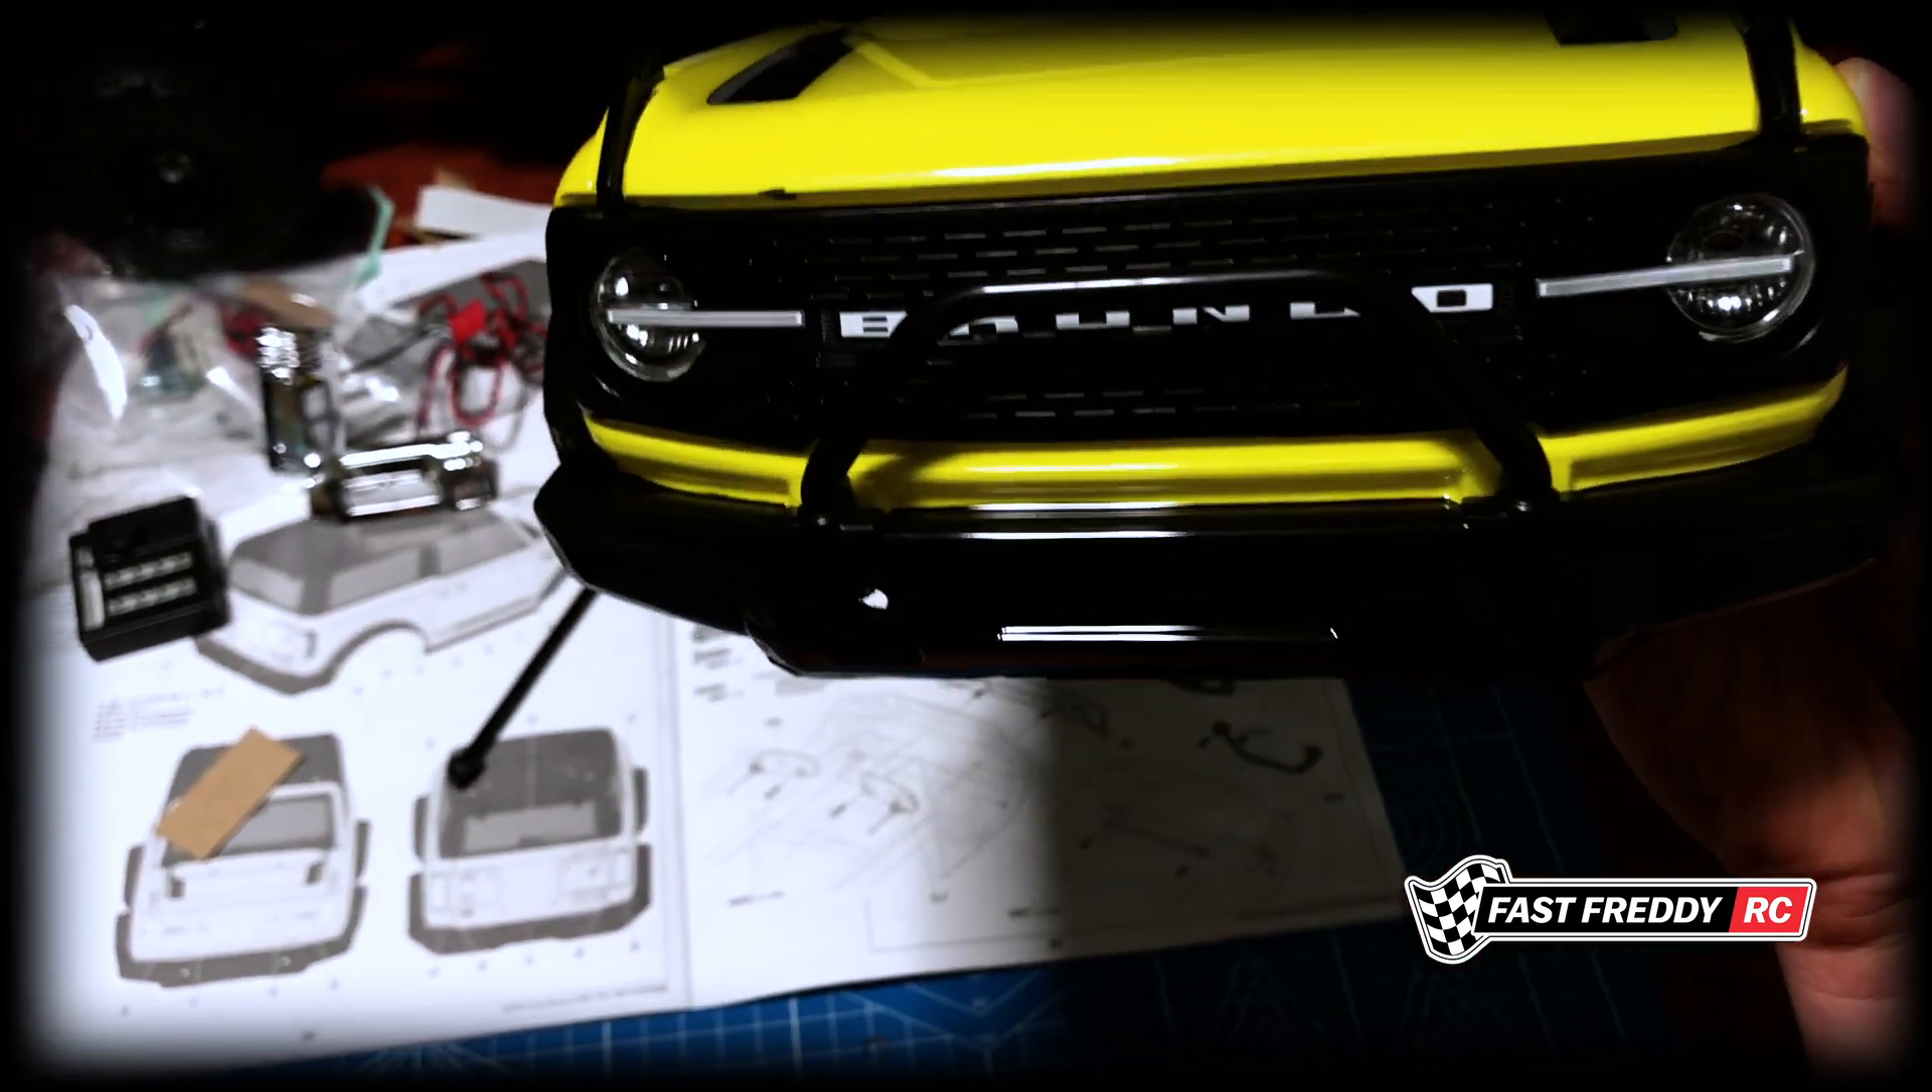There is our bush guard in place.